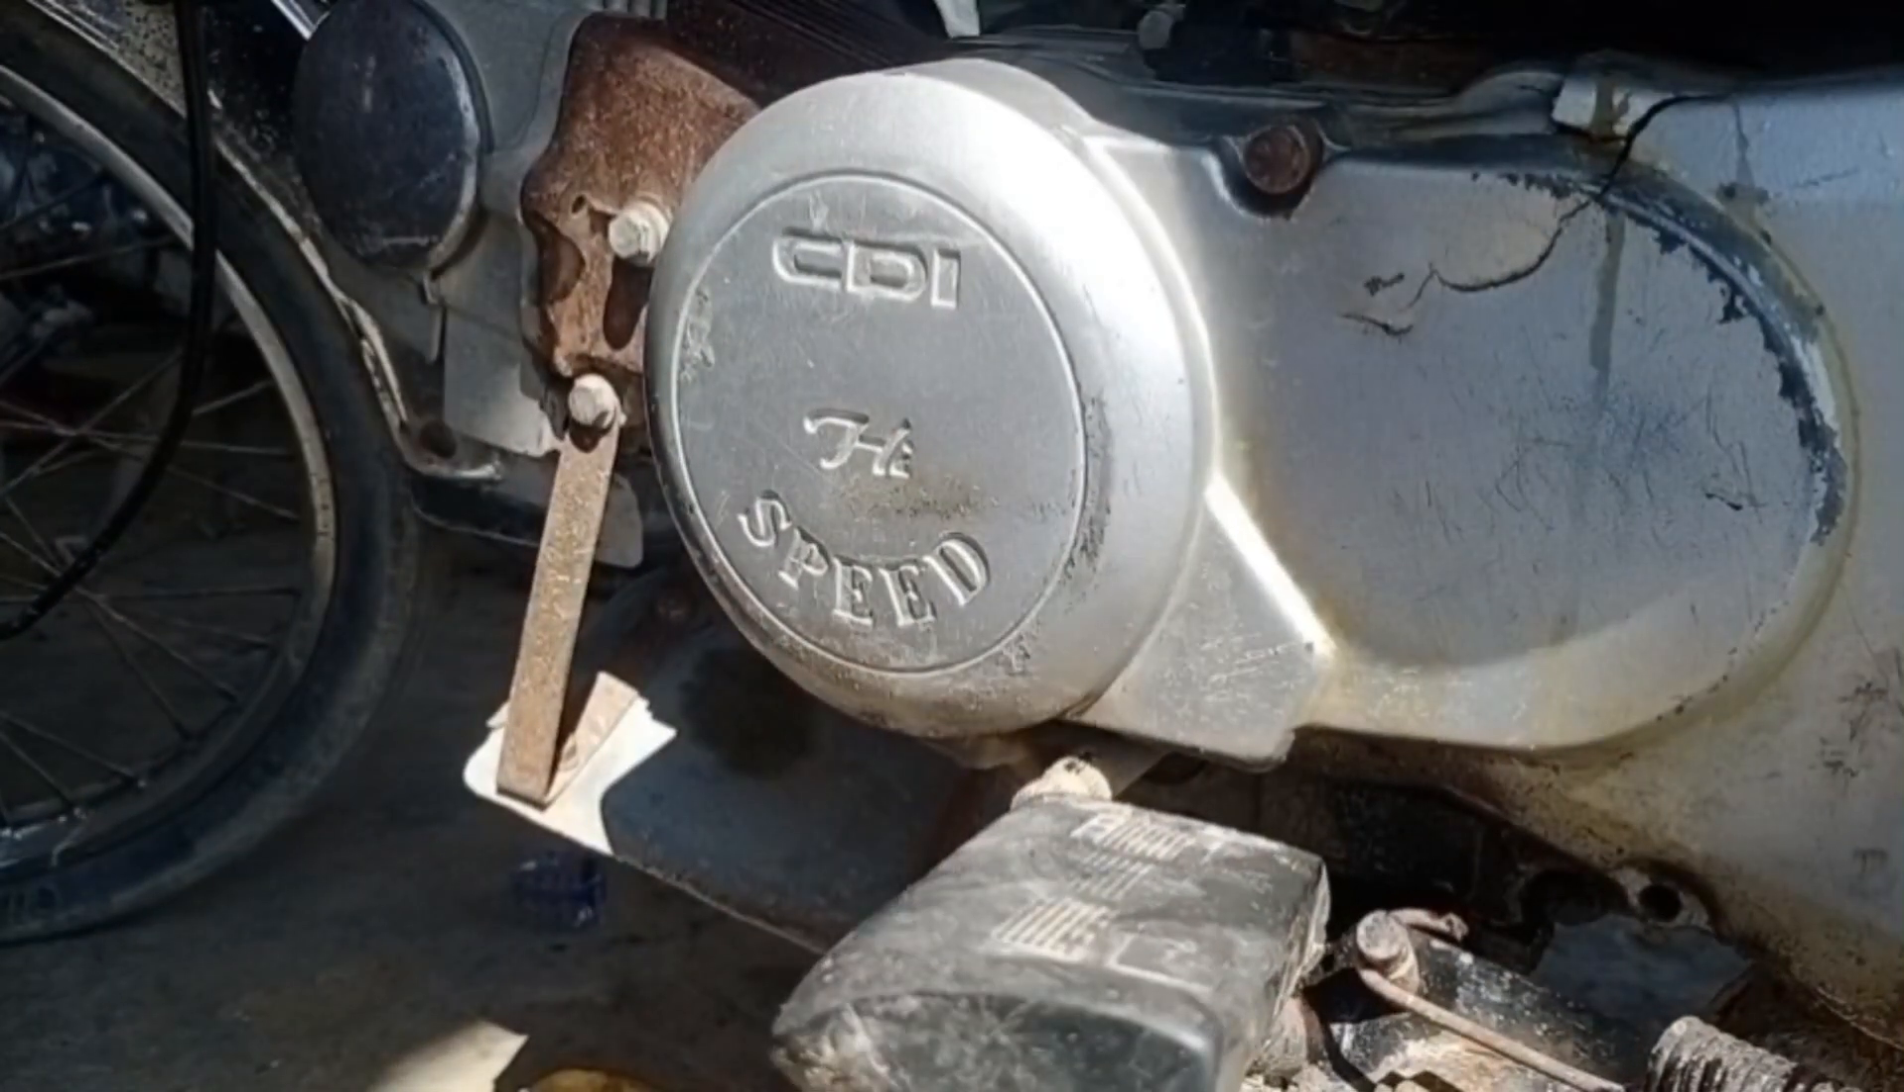मेगनेट कवर फिटिंग करेंगे मेगनेट कवर फिटिंग हो गया।